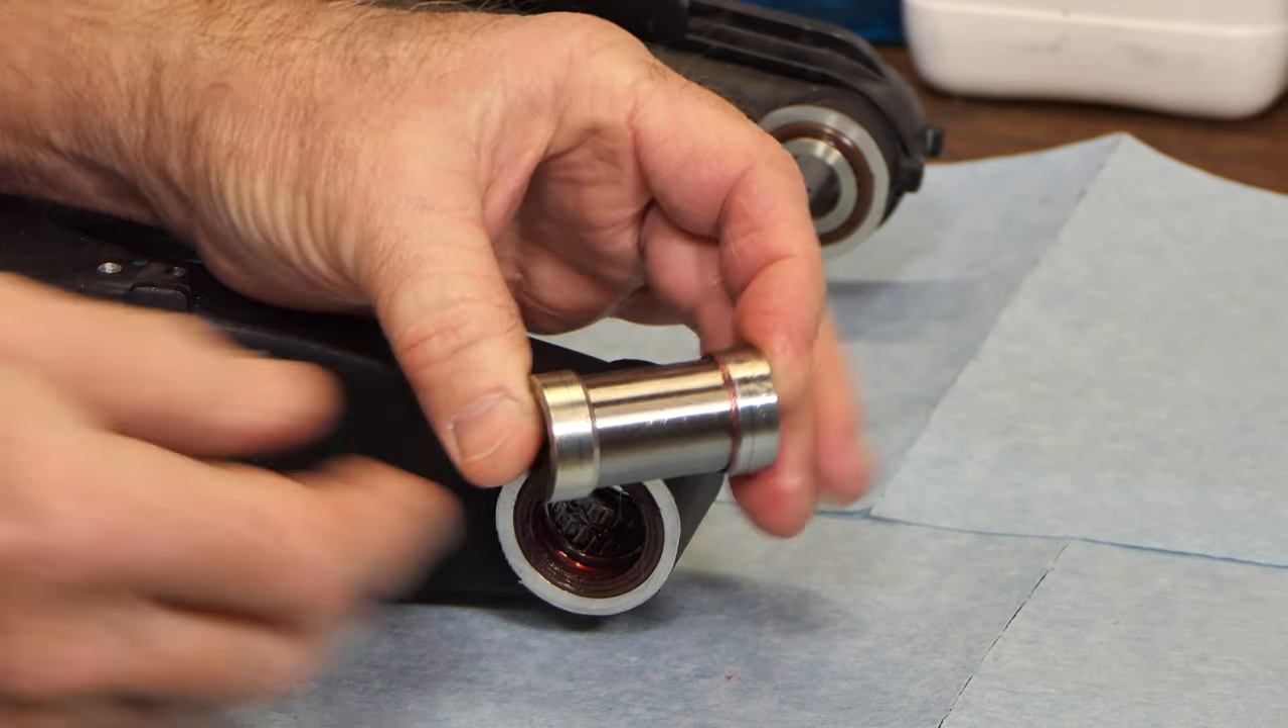So we've got our sleeve out.